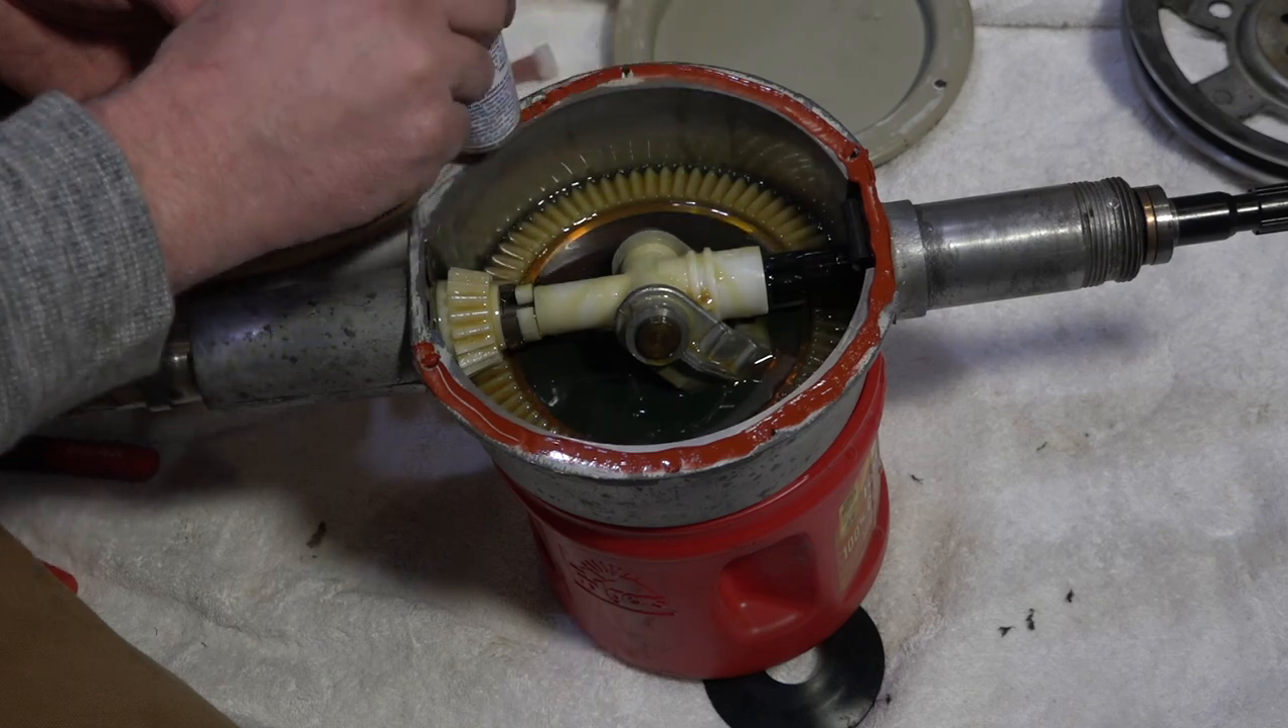So the last step we have is just to put the cover back on and then we have ourselves a freshly rebuilt orbital transmission.